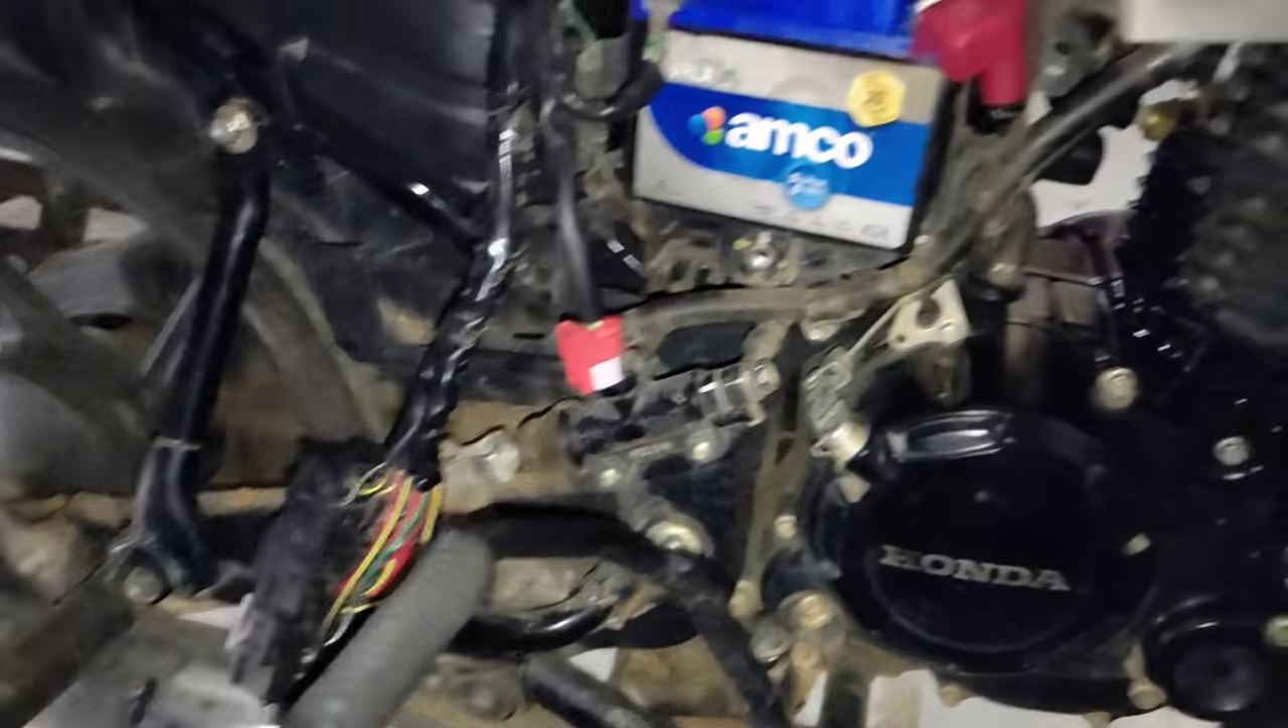चेक आउट करने के लिए एमको का बैटरी भी लगा दिया गया है।